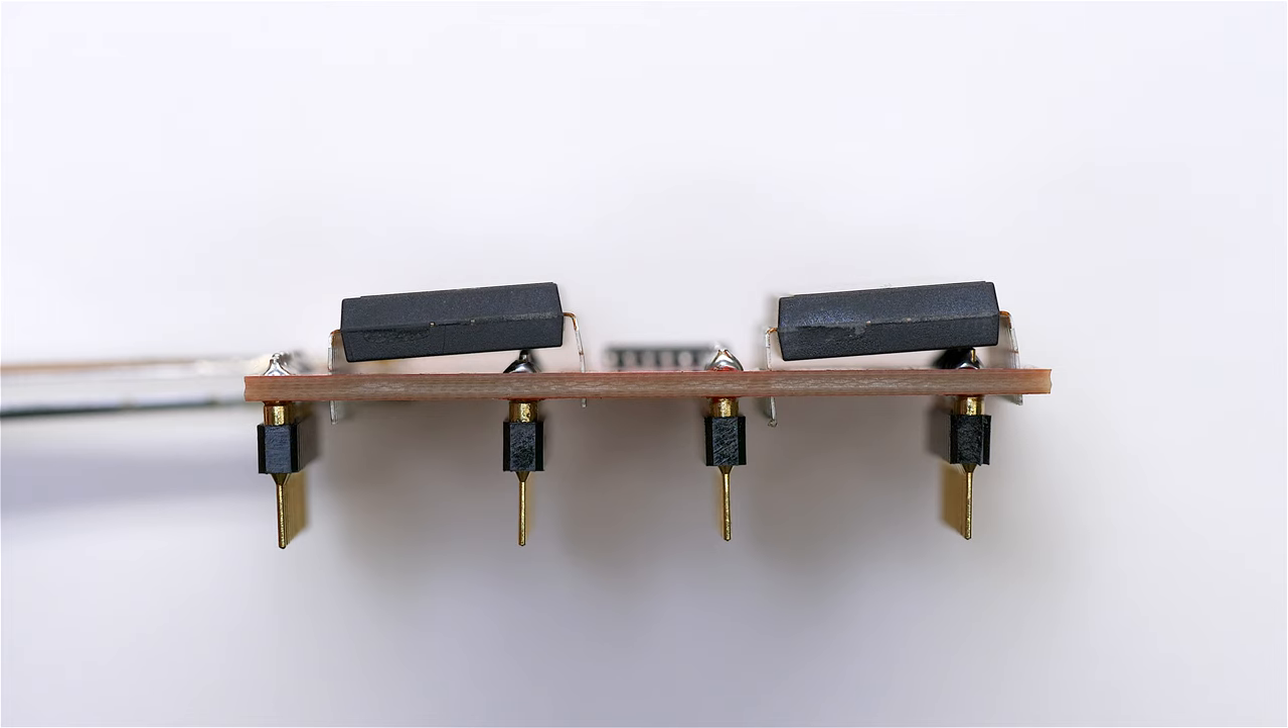As you can see on the right side of each chip, the solder pads are preventing the right side from going down as far as it could.